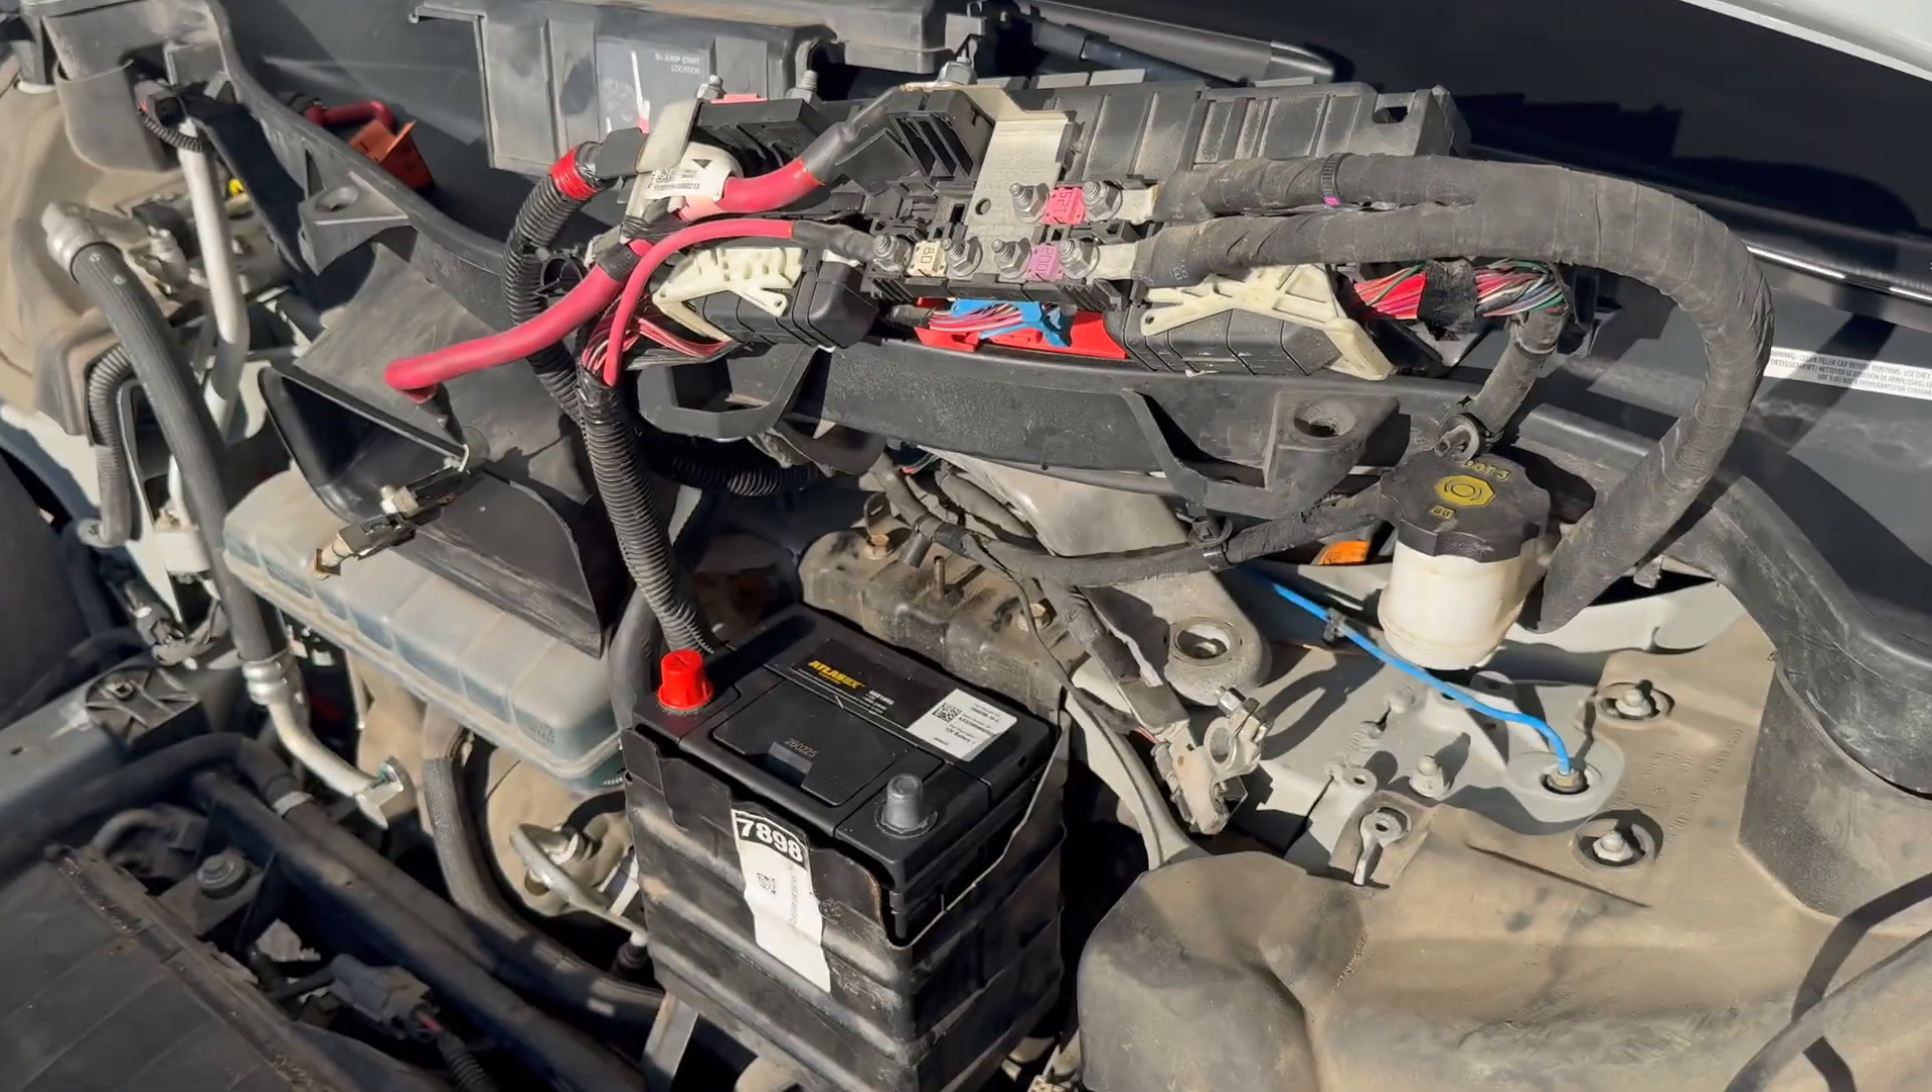We're not going to connect the battery just yet.